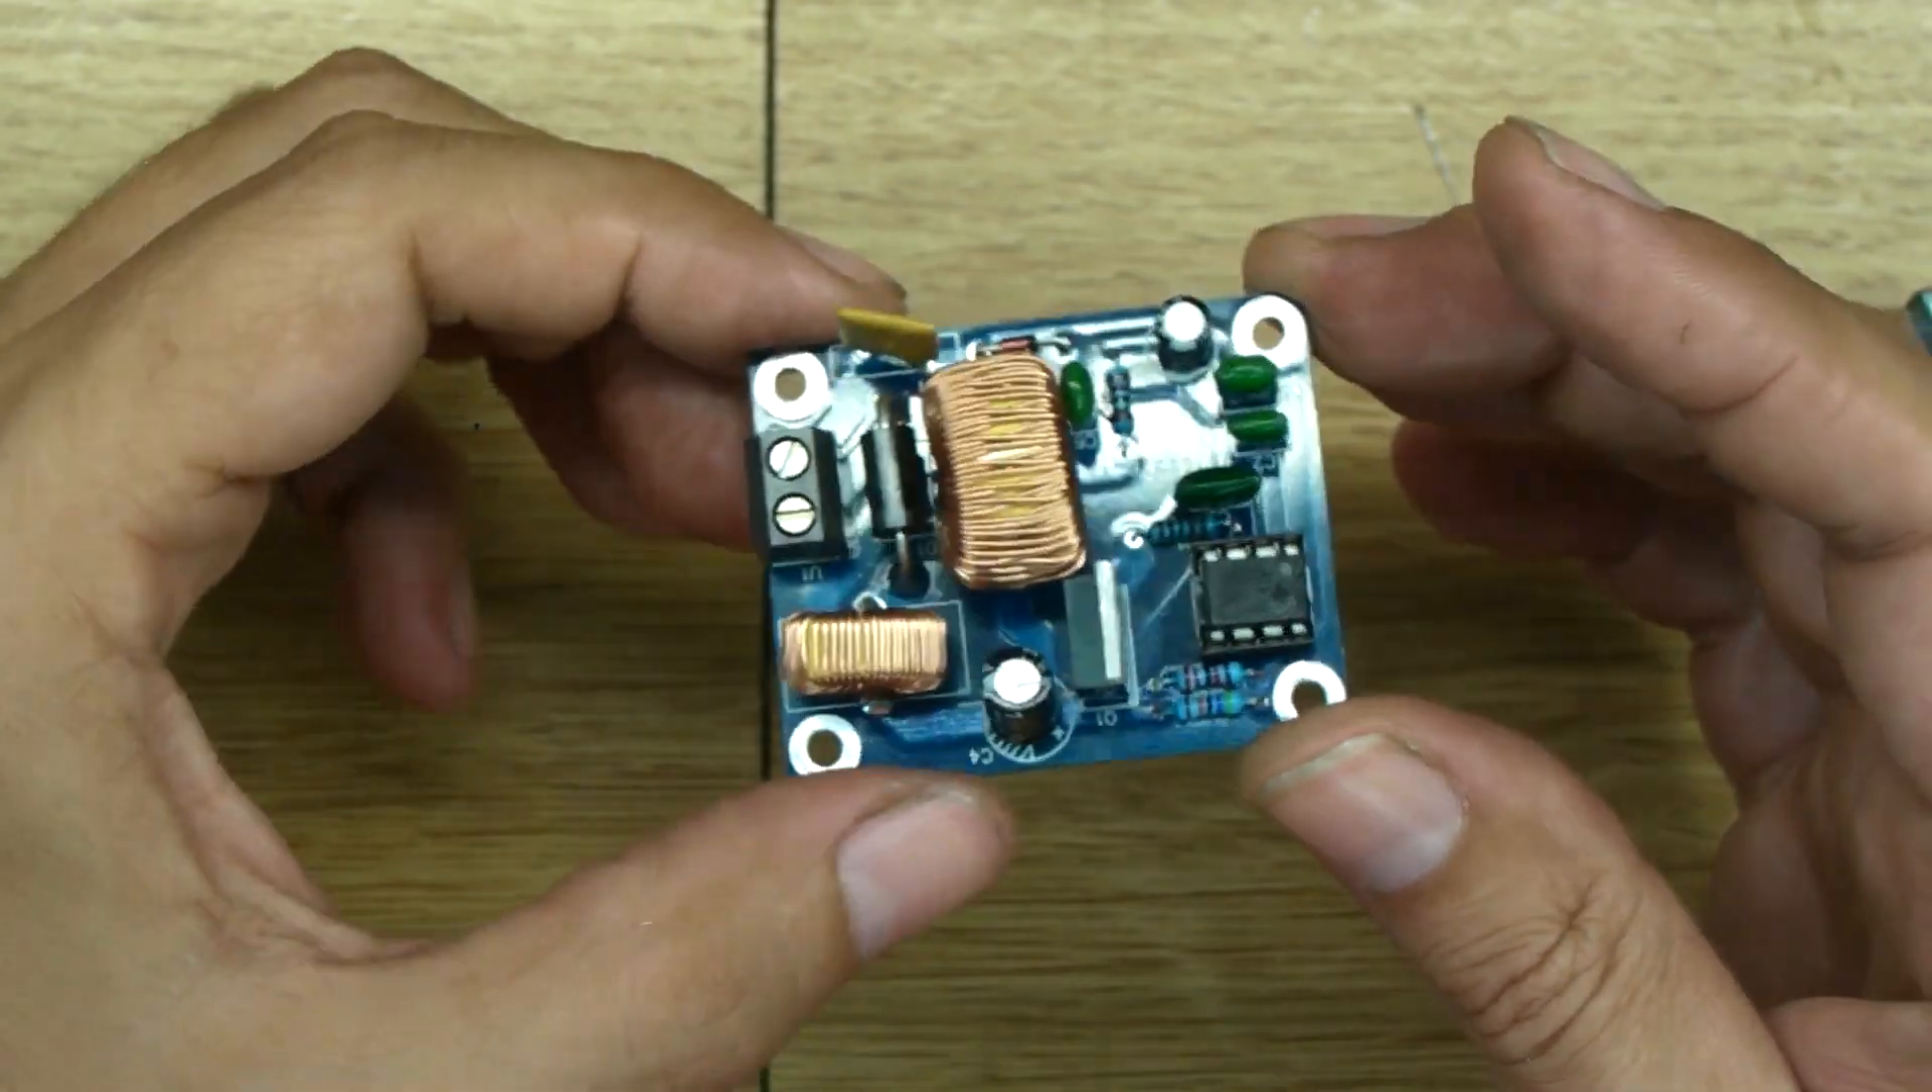Ecco fatto. E il desolfatore è montato.